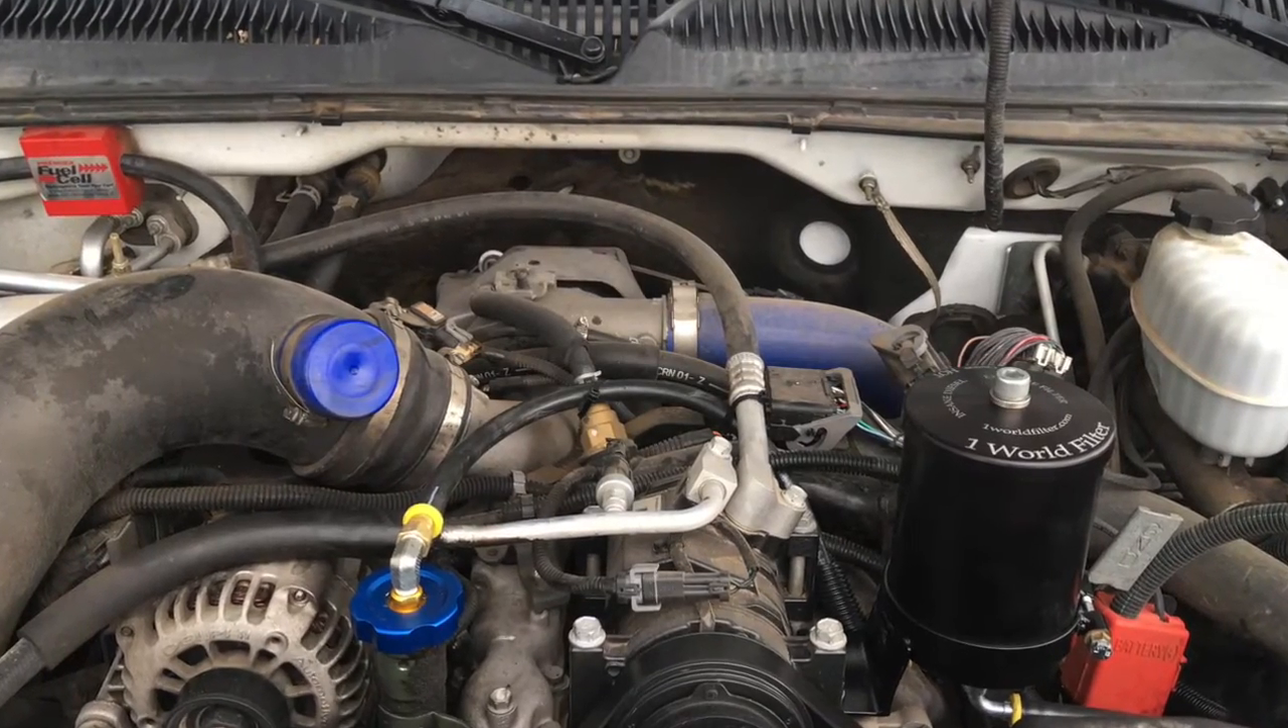That's how it looks when the oil filter is installed into the under the hood bracket.